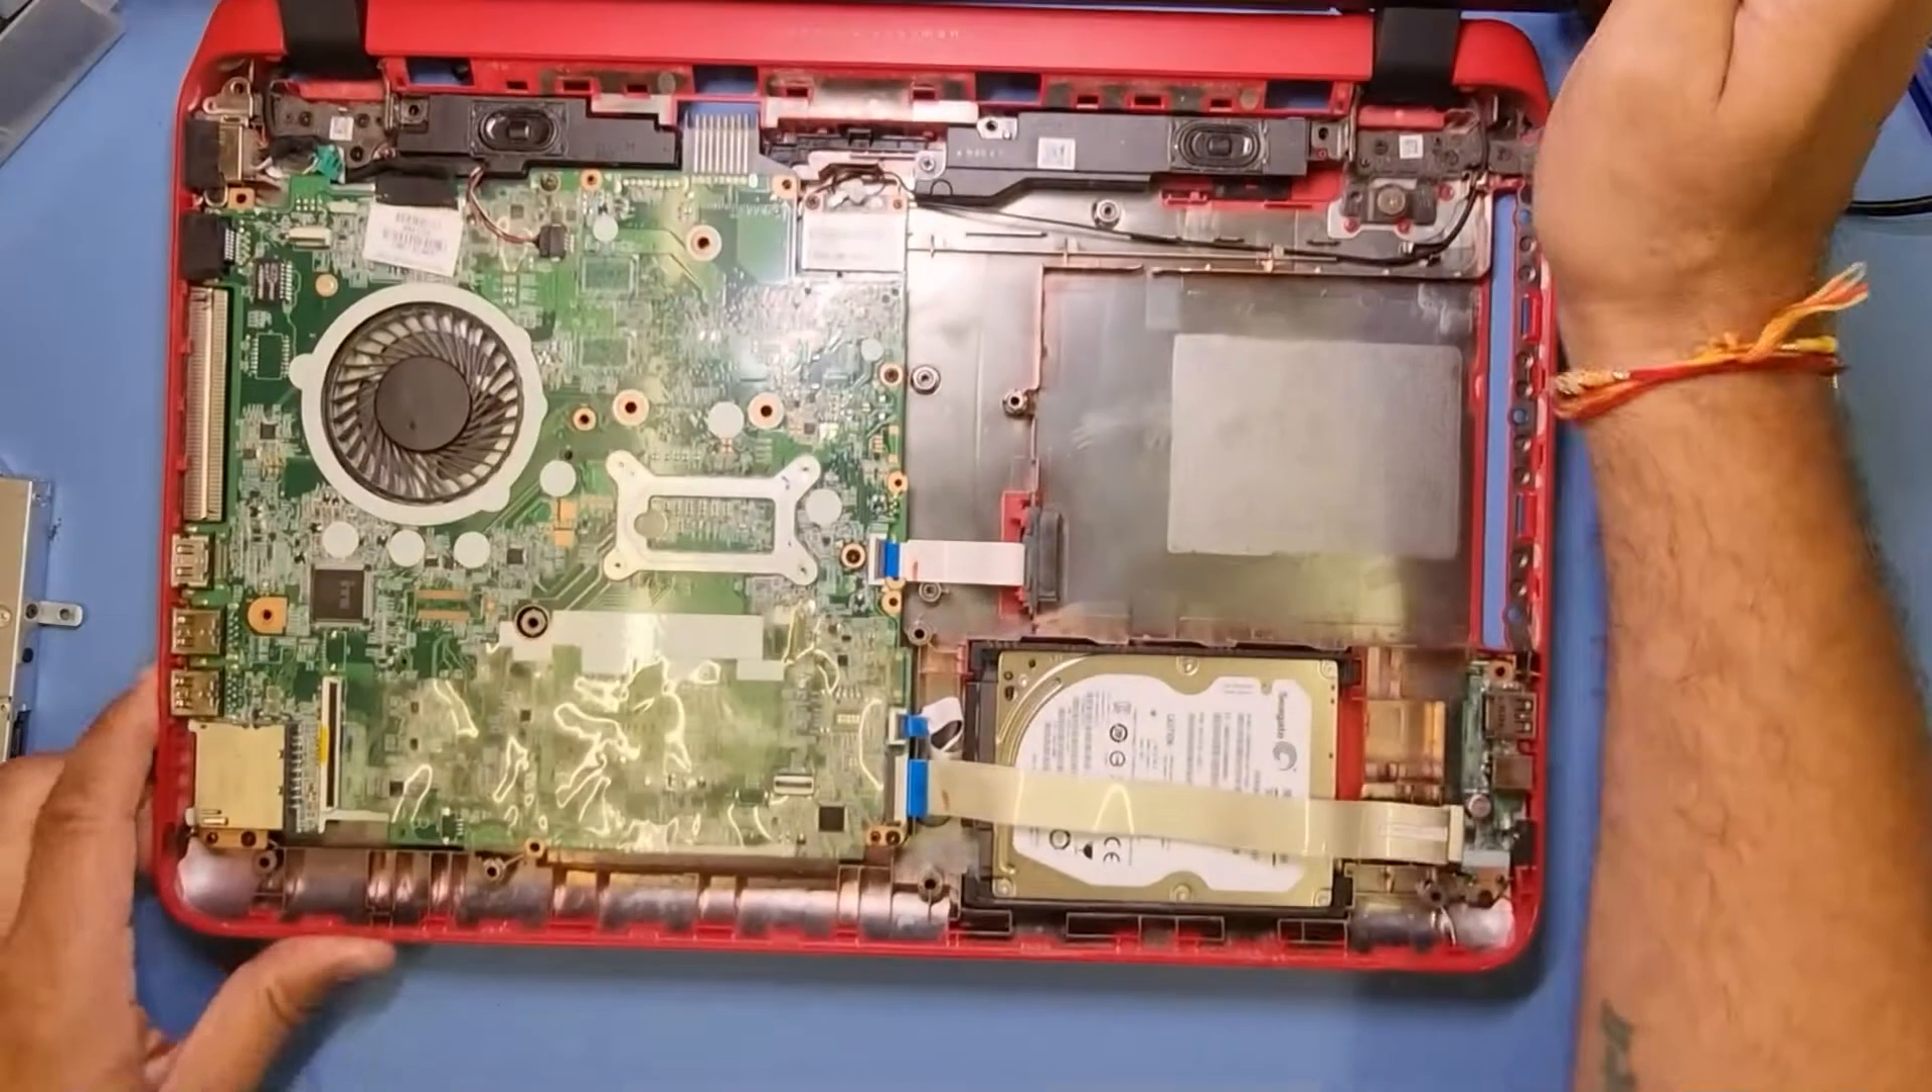There you've got the keyboard off.